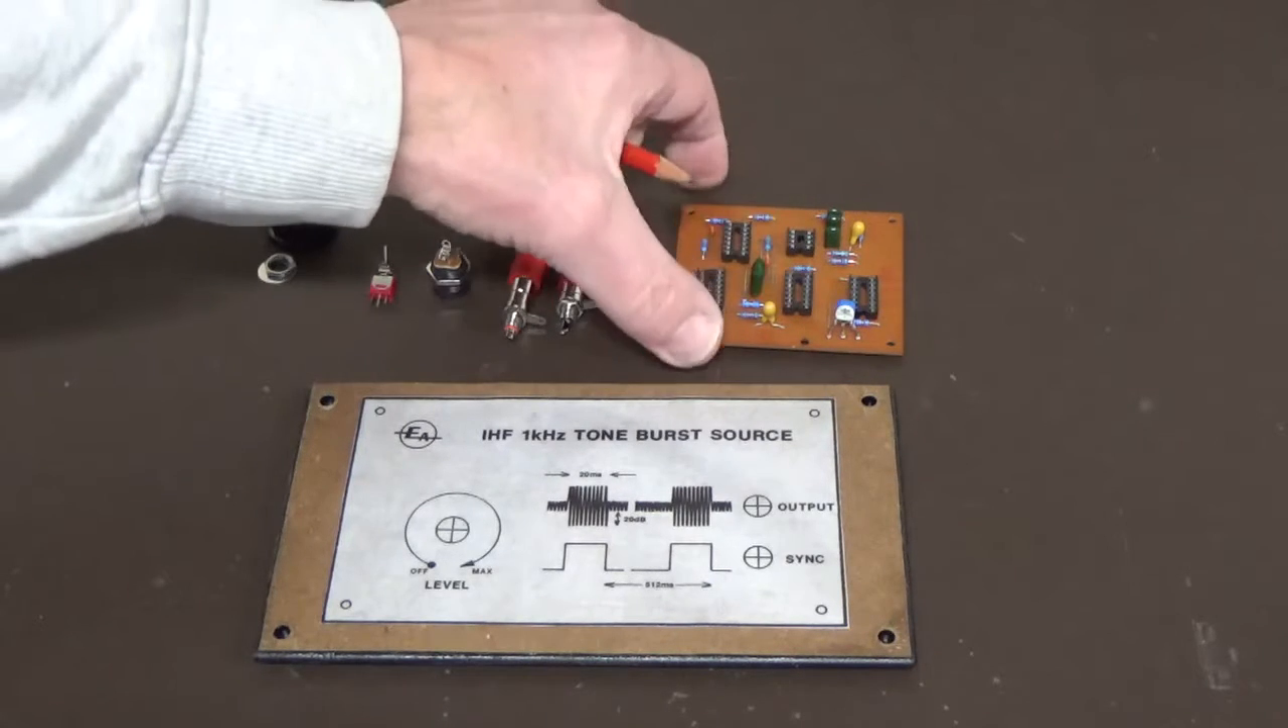We've got the components soldered to the board.